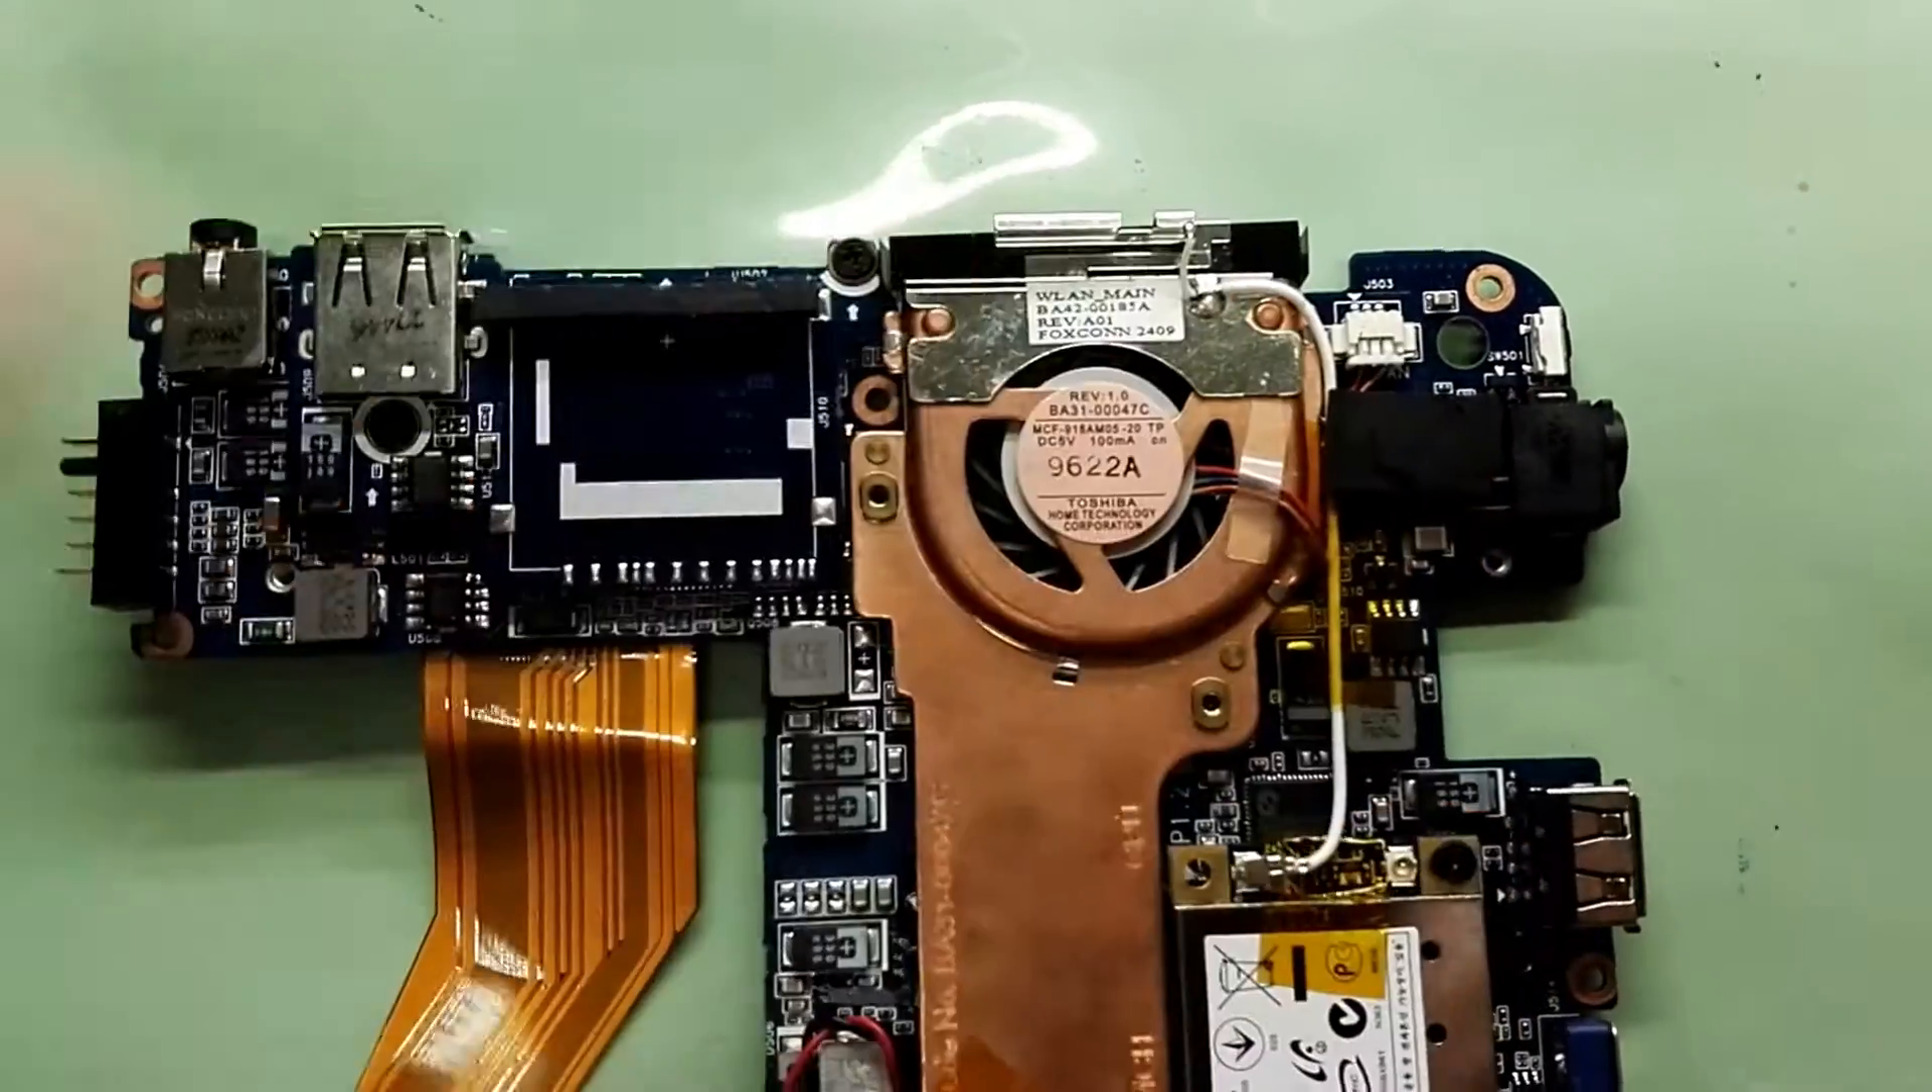Okay so after a bit struggling I finally managed to remove the main board.